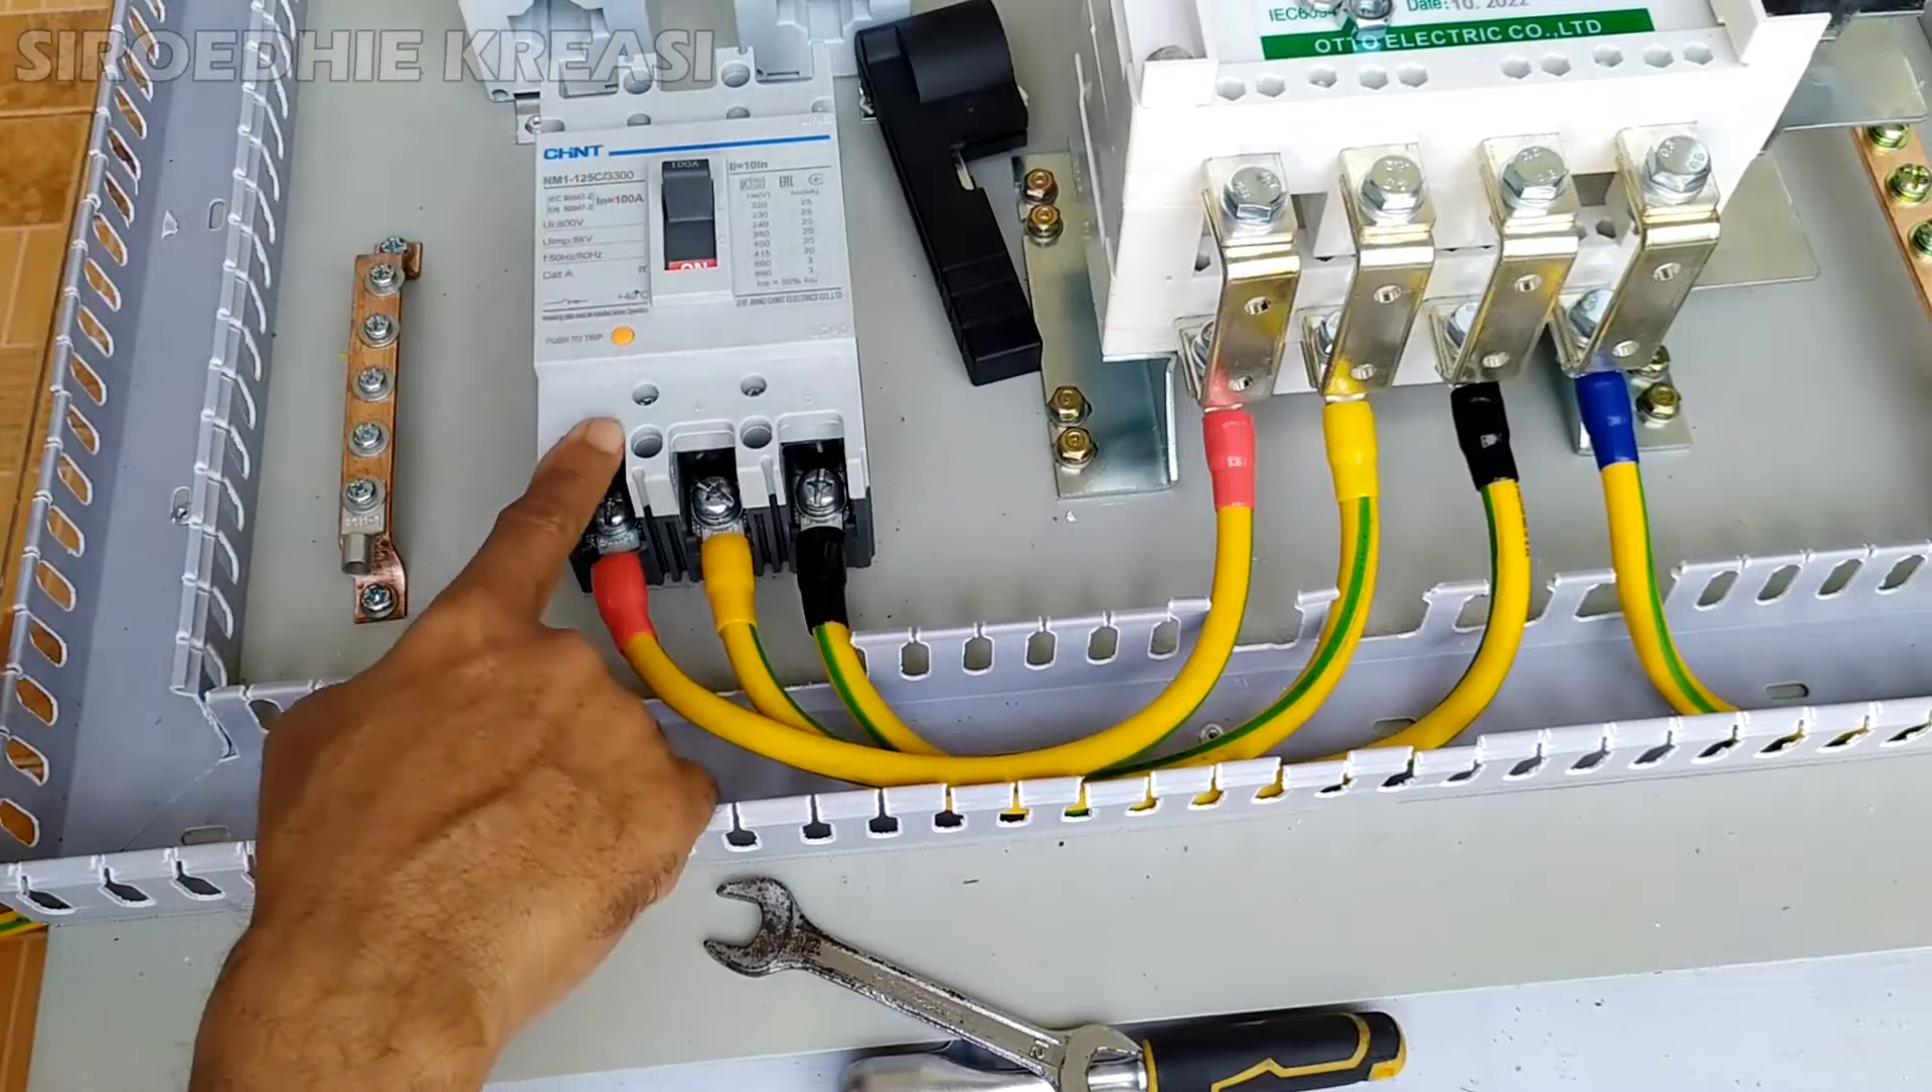Selanjutnya kita pasangkan ke terminal MCCB. Oke sudah terpasang kawan-kawan.